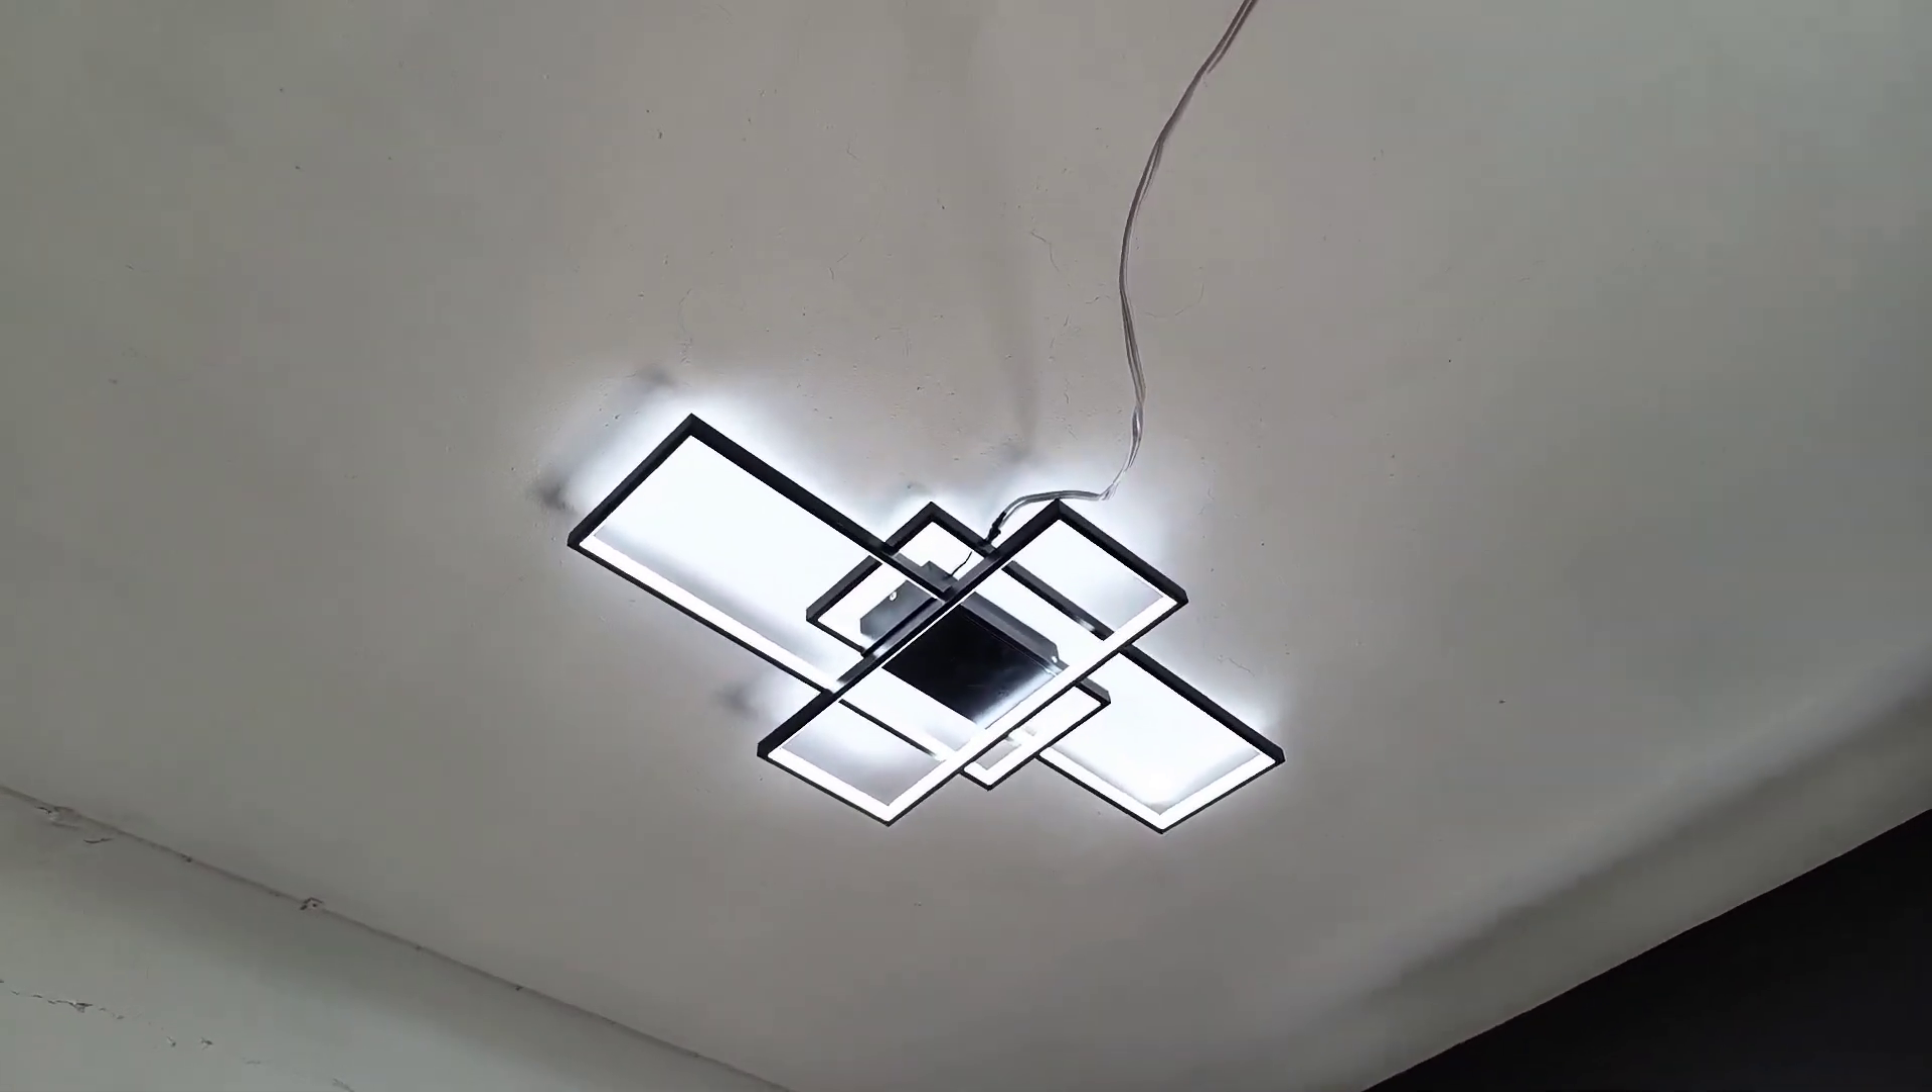Aún falta ponerle la canaleta Para que se vea bien este cable.